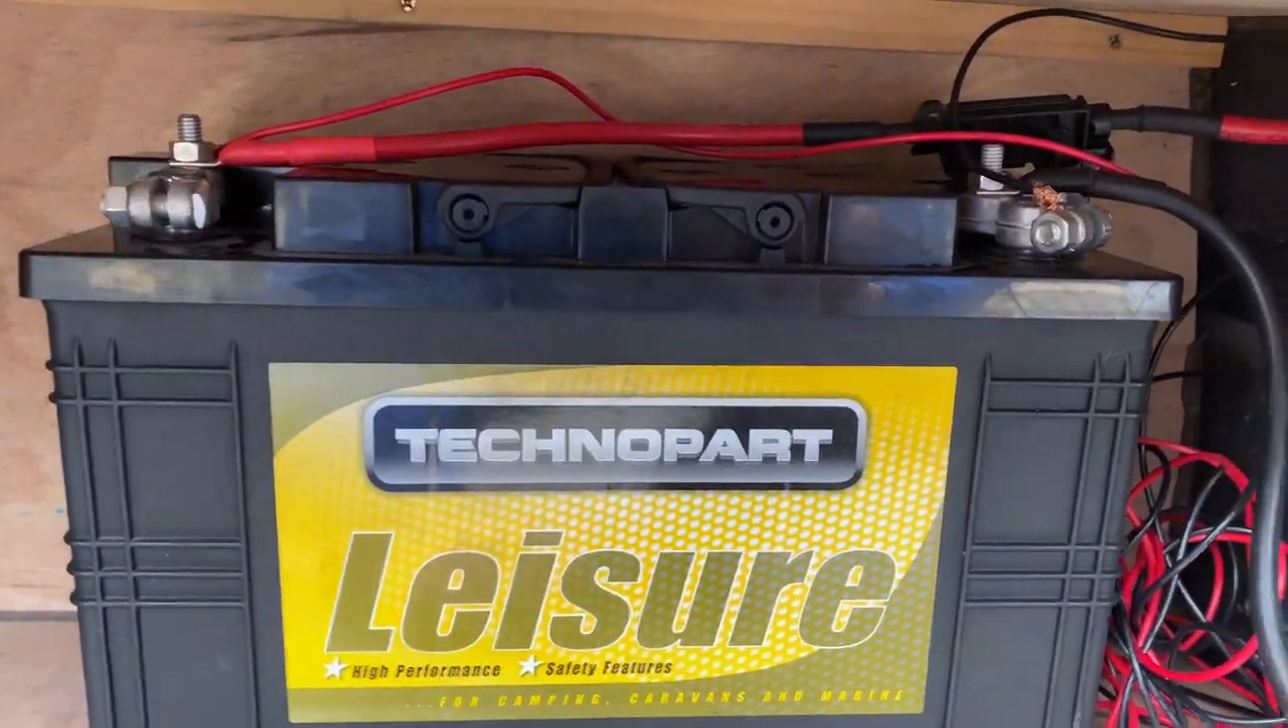Now here i've just connected the positive and the negative and a couple of wires just to run my pump controller and then obviously we add the earth in there.